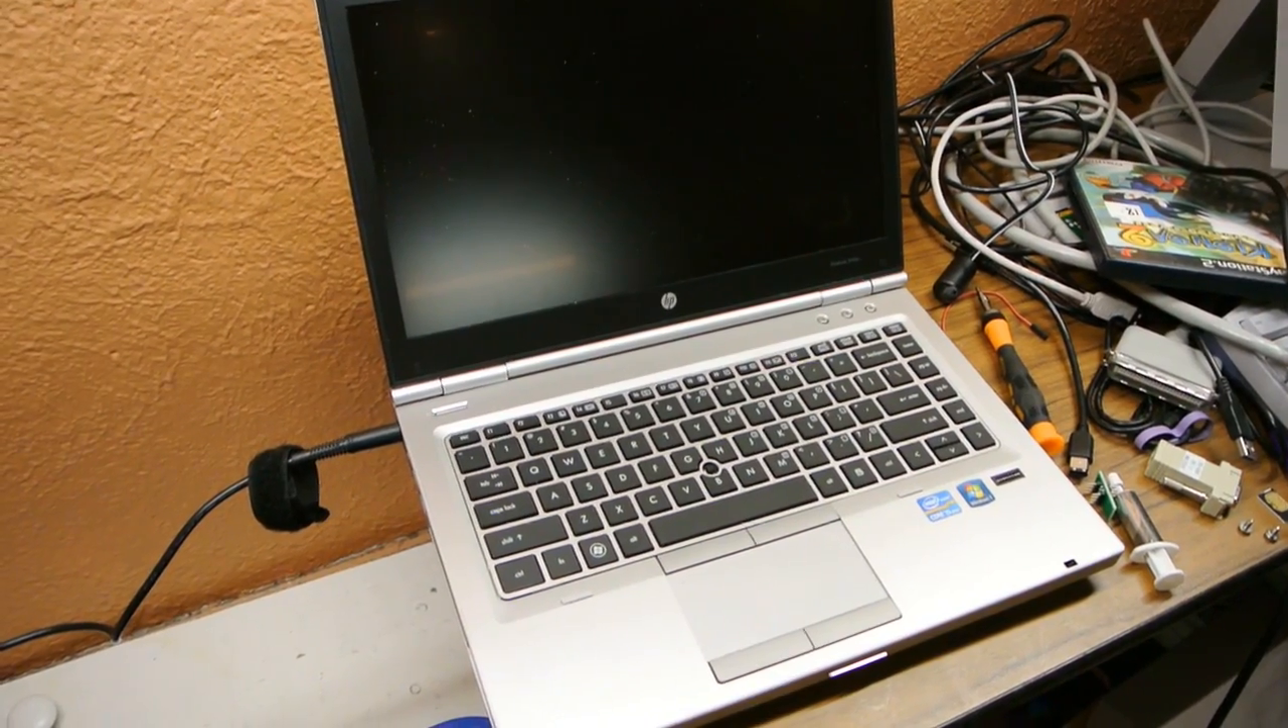Alrighty, I have put the laptop back together.